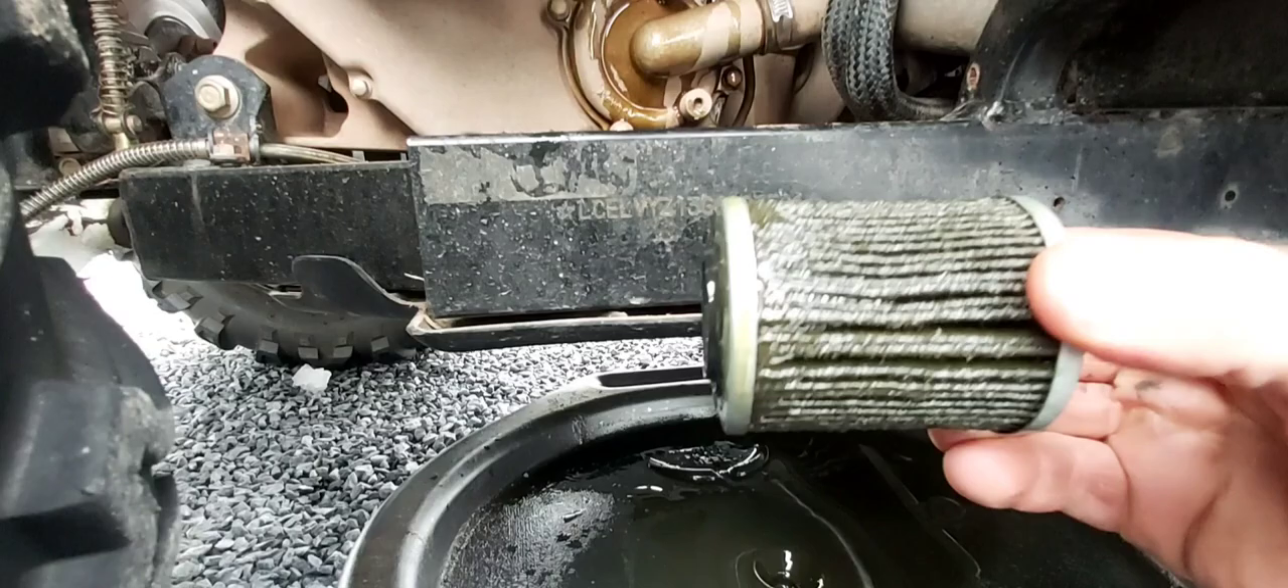So there's the oil filter we took out.